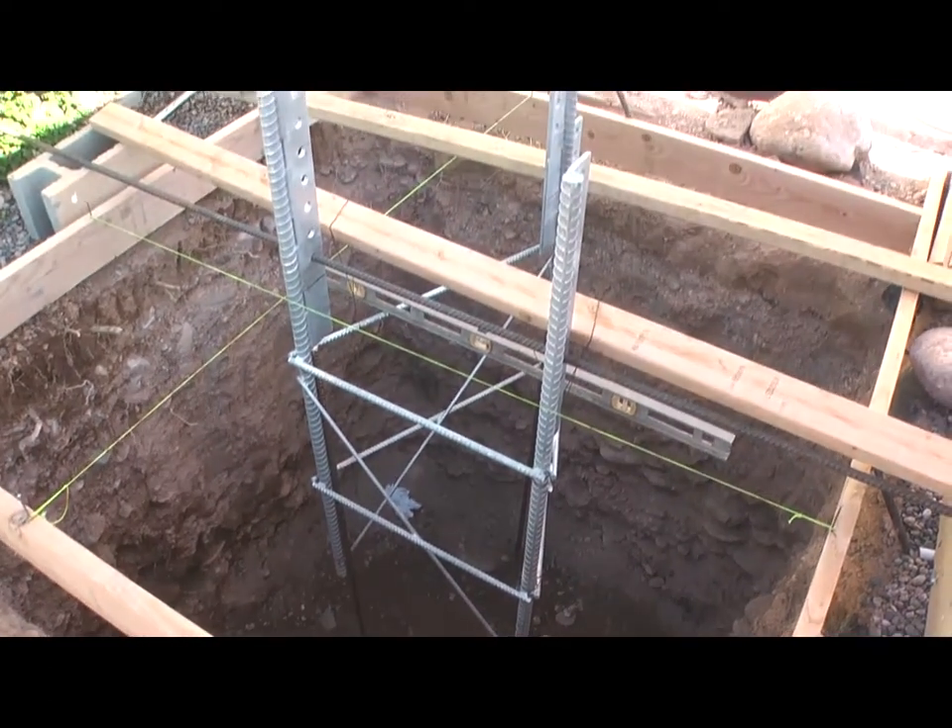And there's the hole with the cage installed and the rebar there, ready for an inspection.